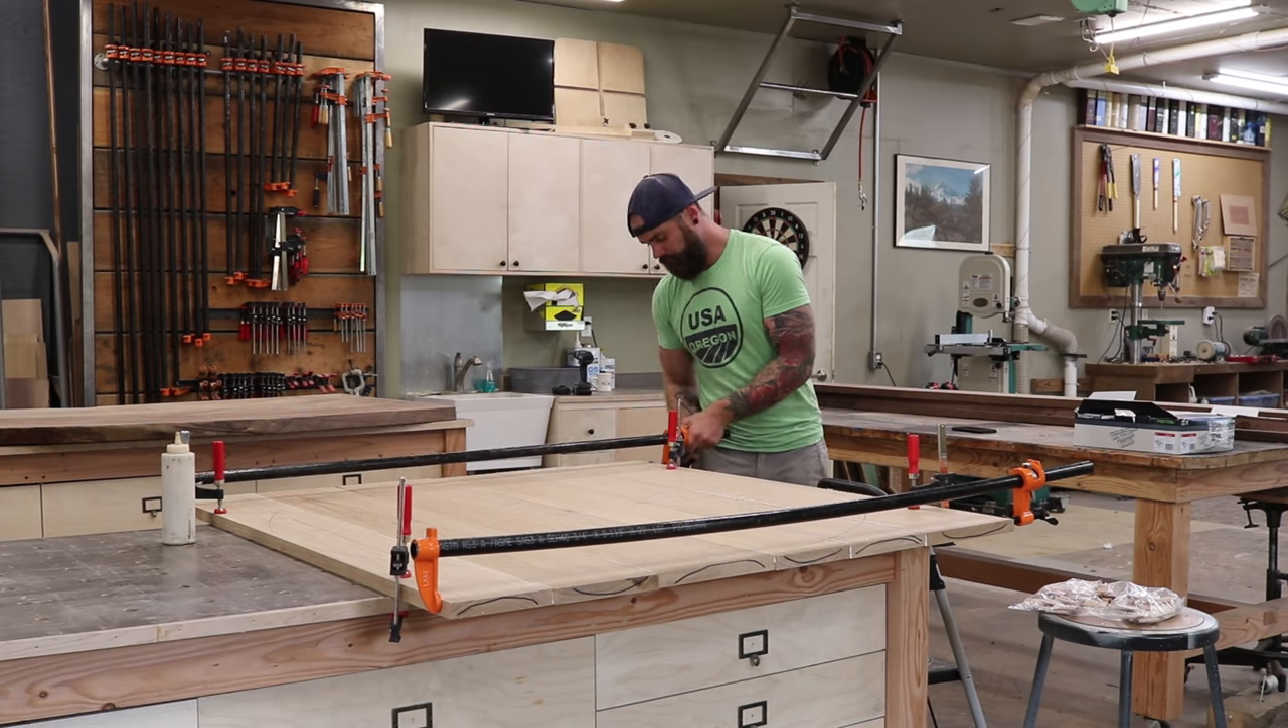But whether it's skill or more likely just dumb luck I managed to get this slab together clamped and glued.